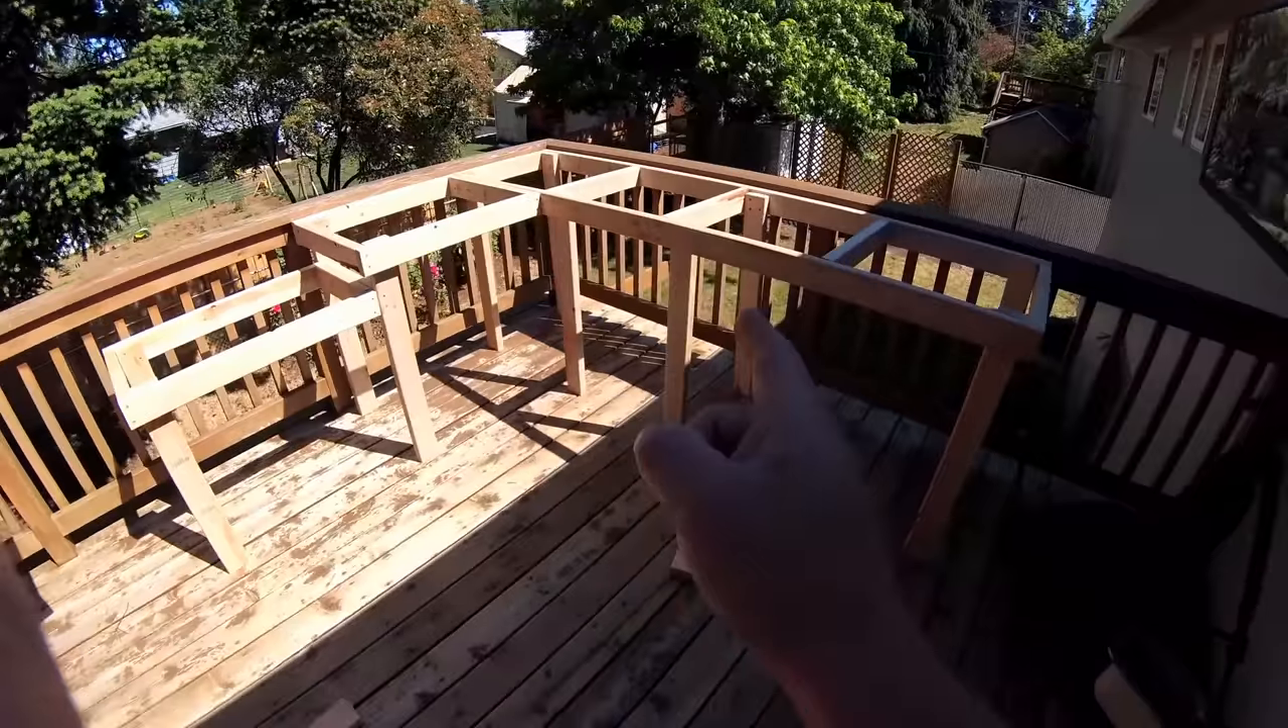All right well there it is we got the section for the barbecue all framed out and it's starting to come together.